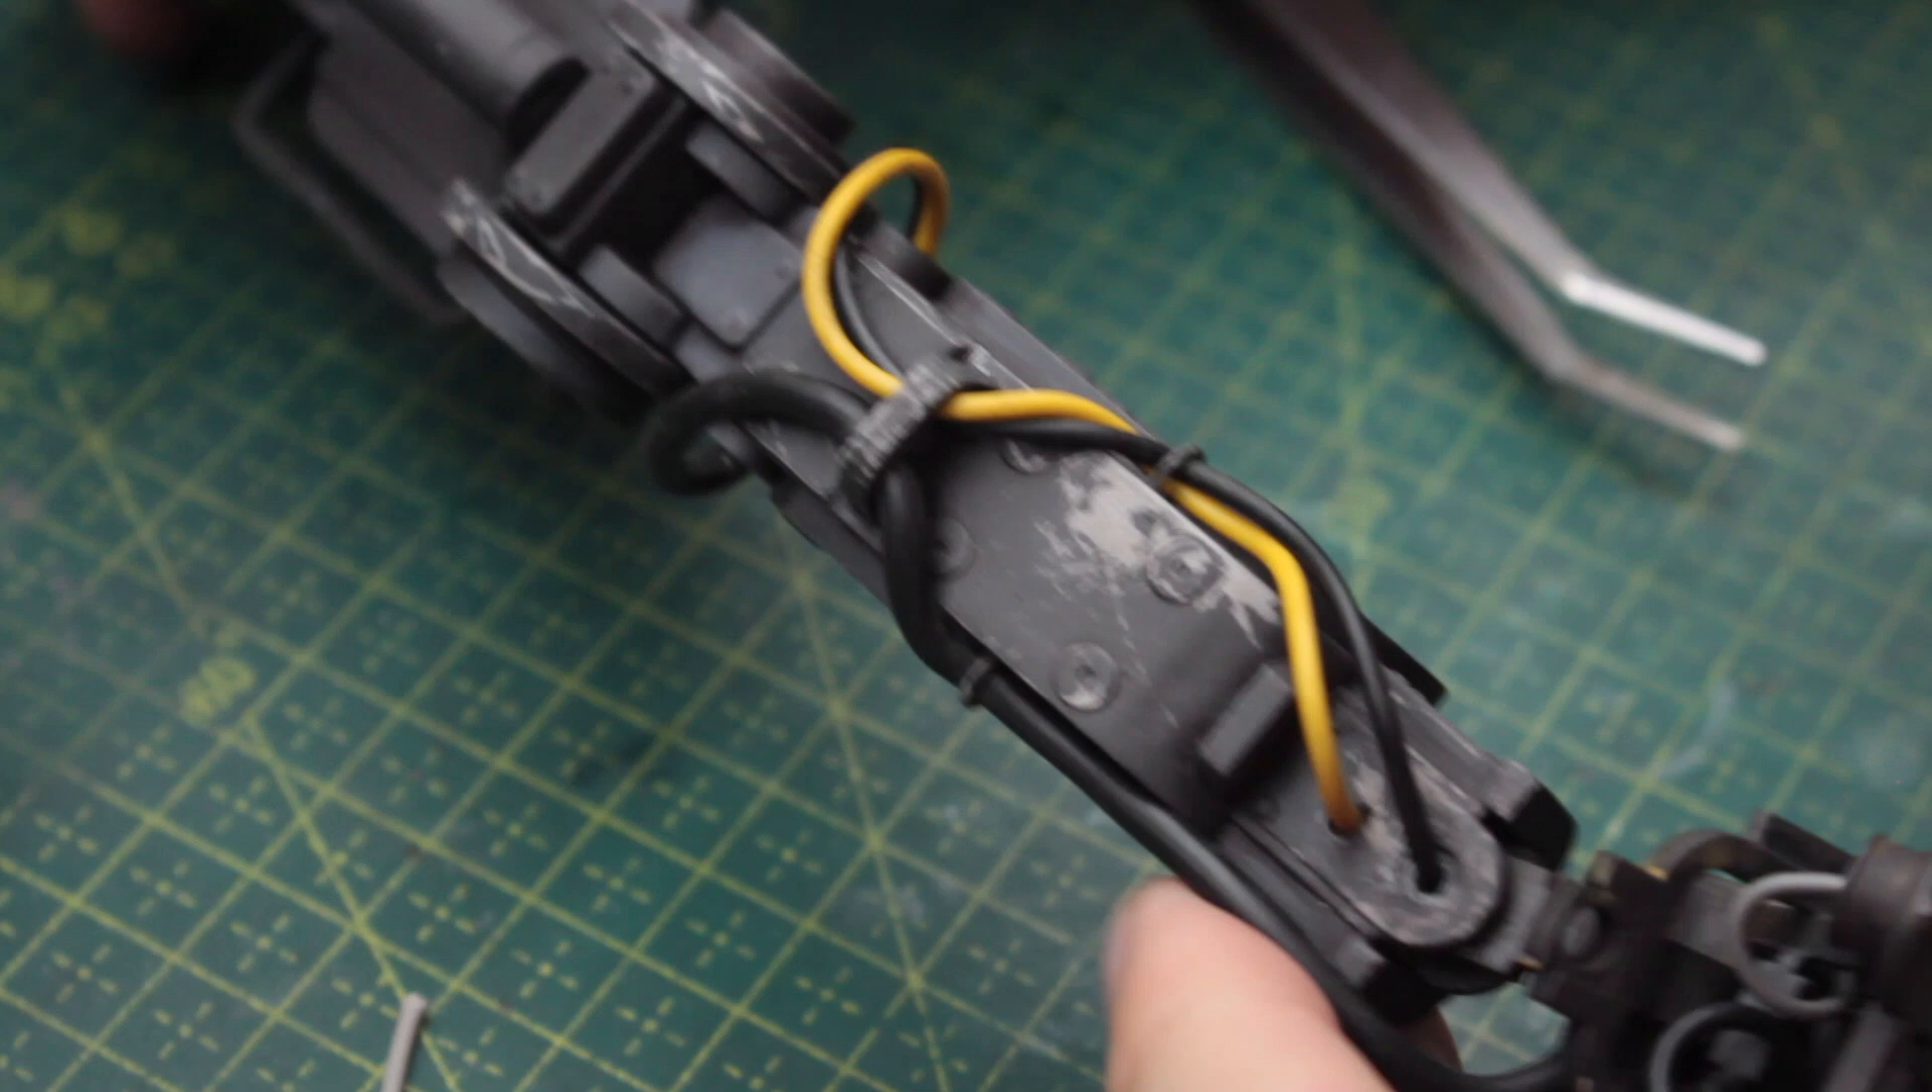I then added some thick cables to the legs of a robot like these ones right here.